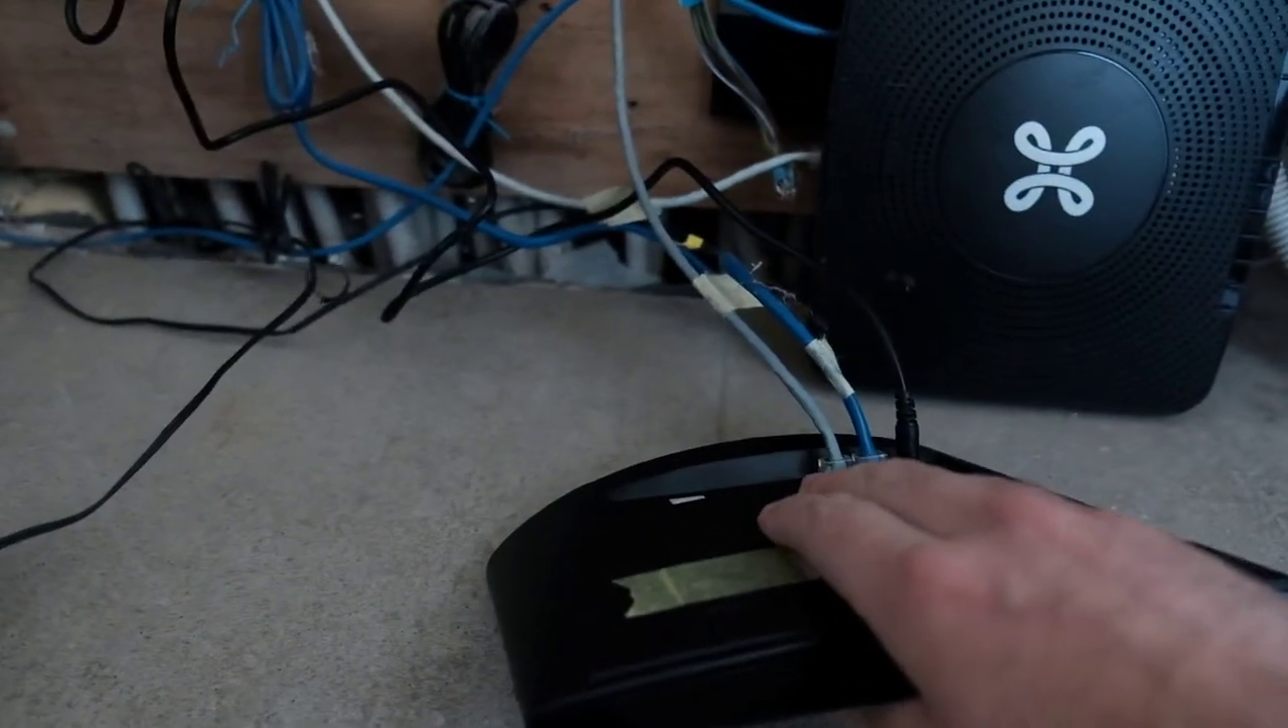Oké, dus ik heb ondertussen wat kabels verbonden.